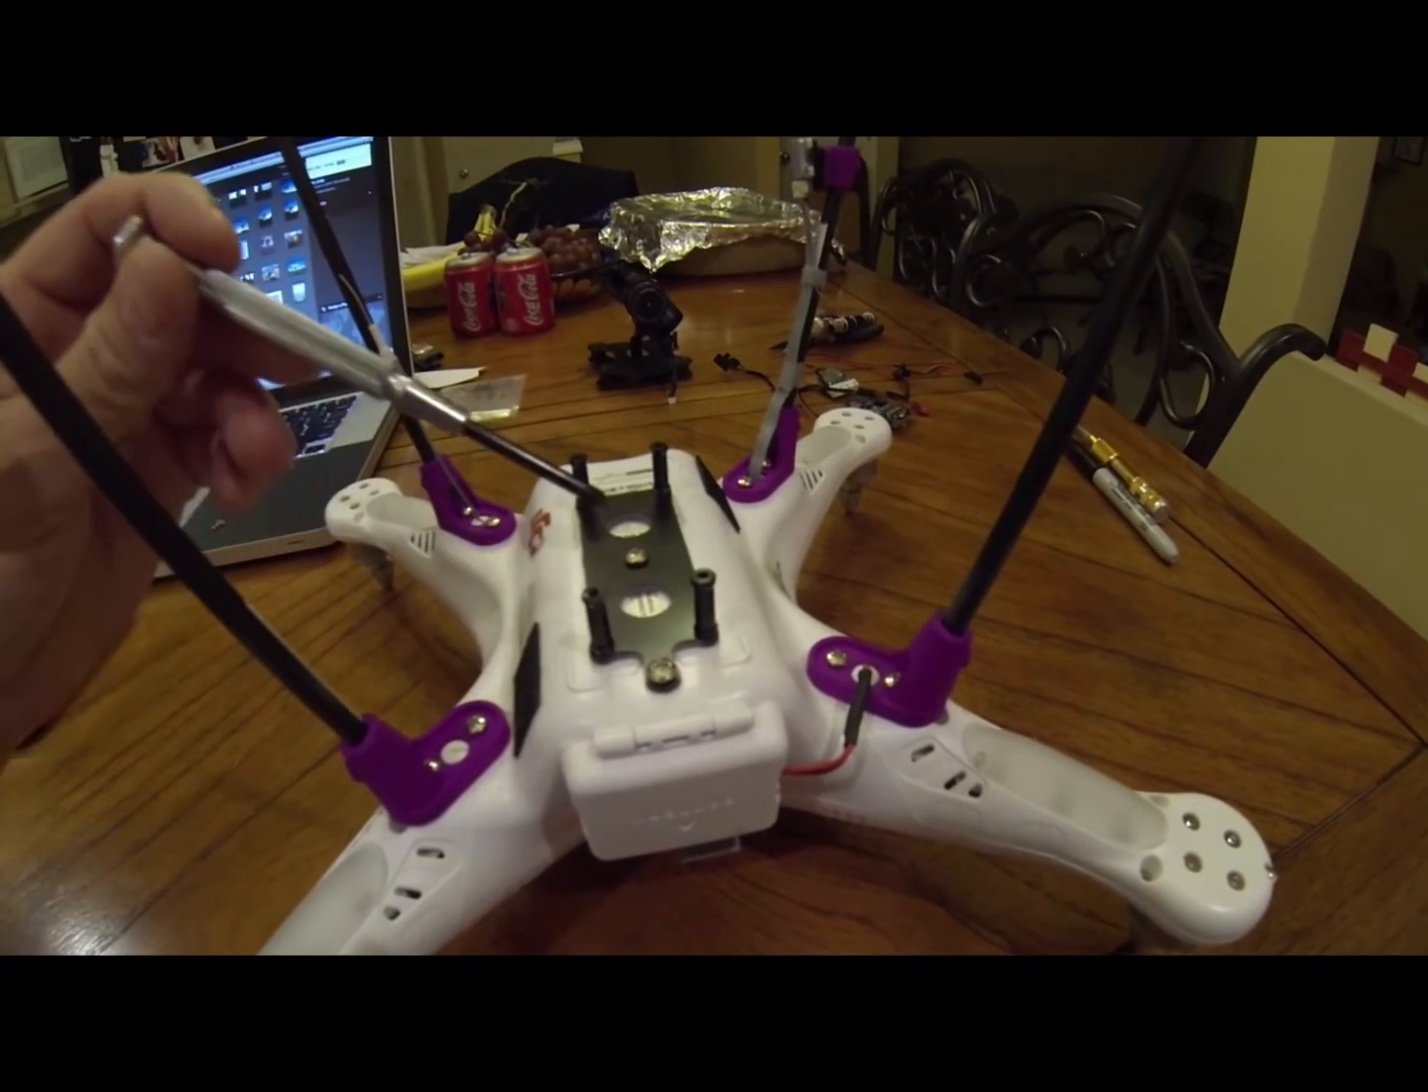I've got the adapter board mounted to the phantom using the two original screws that came with the phantom.